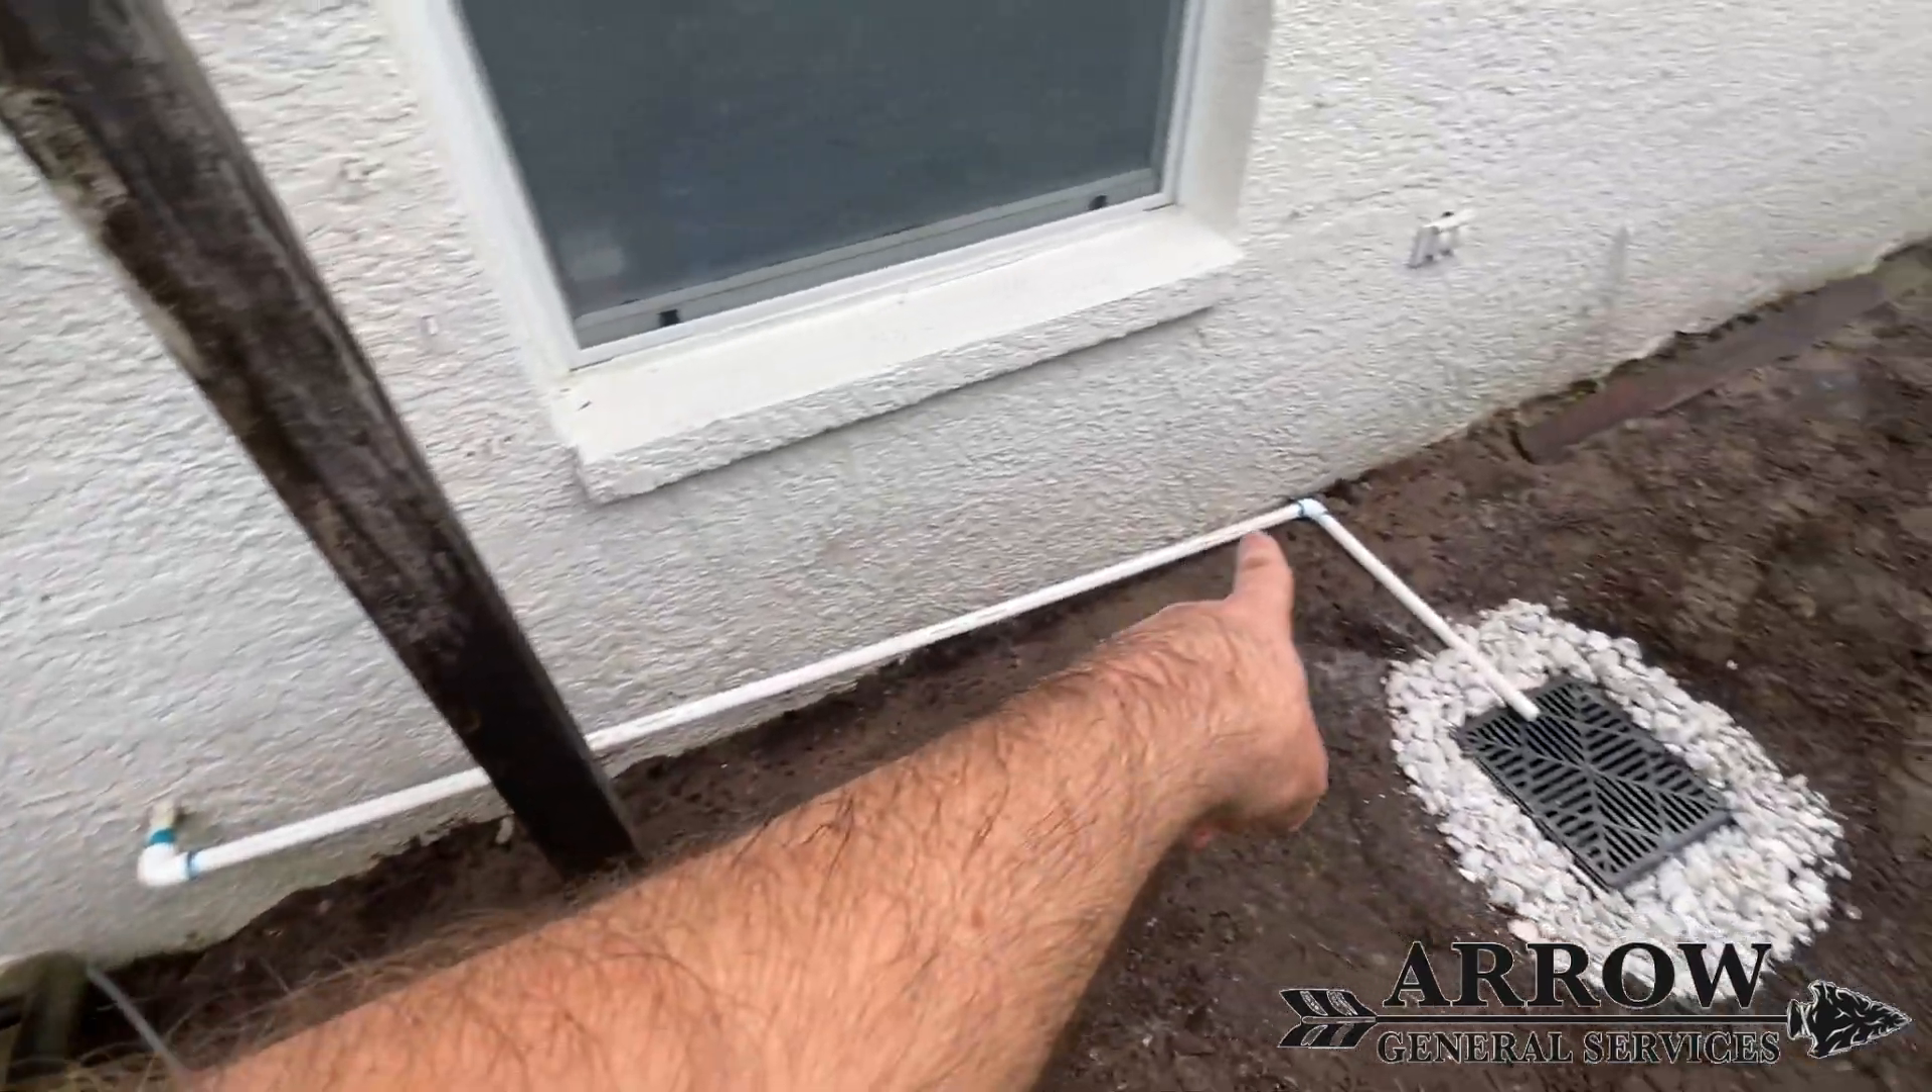We went ahead and we put some drainage rock around this catch basin as well and we ran the AC drip line right to that catch basin.